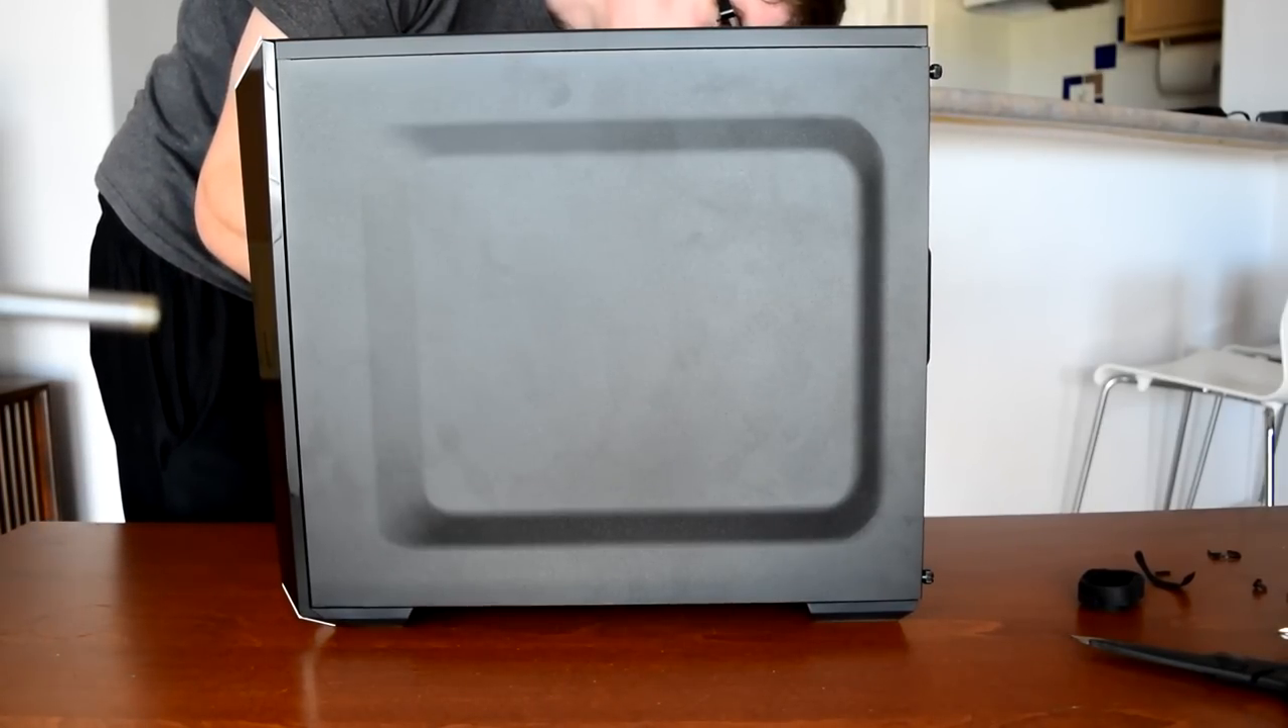Unfortunately, my camera stopped recording right before I put the side panel back on, but rest assured, I got it back on without the use of vise grips or a hammer.